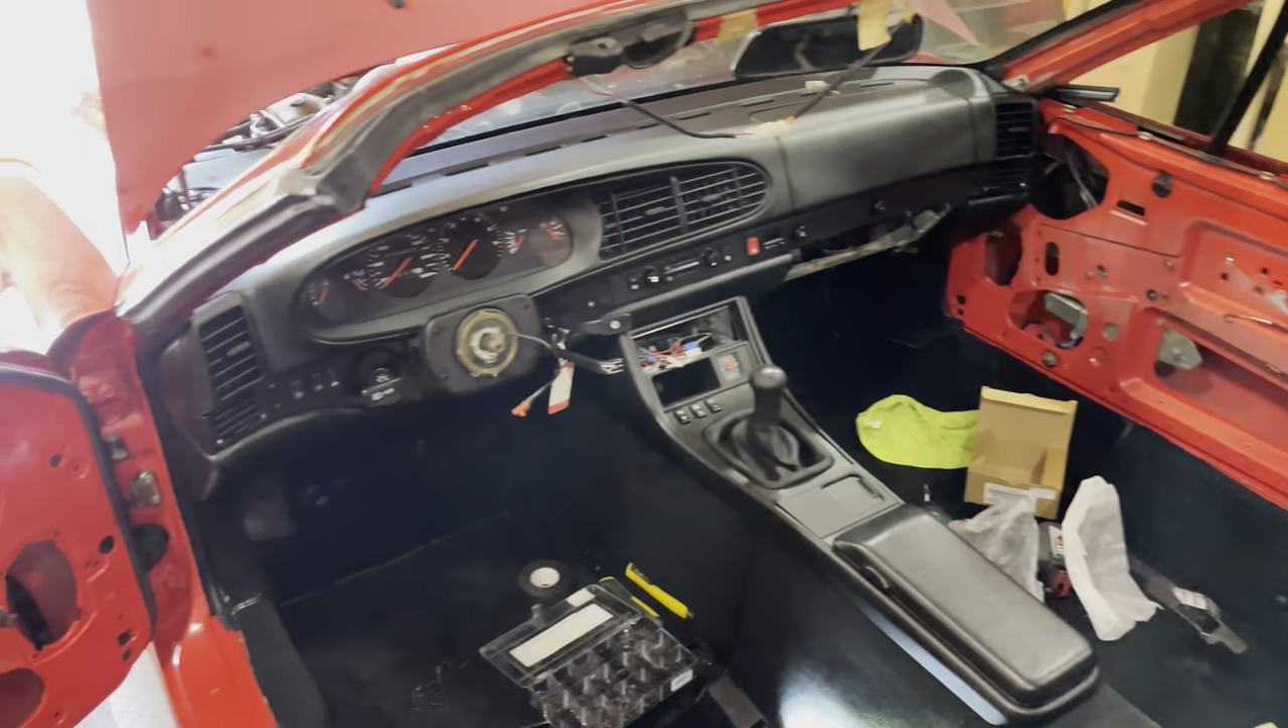I have a new radio, but that's not getting installed in this episode because that requires speakers, and I'm not yet done with the doors.